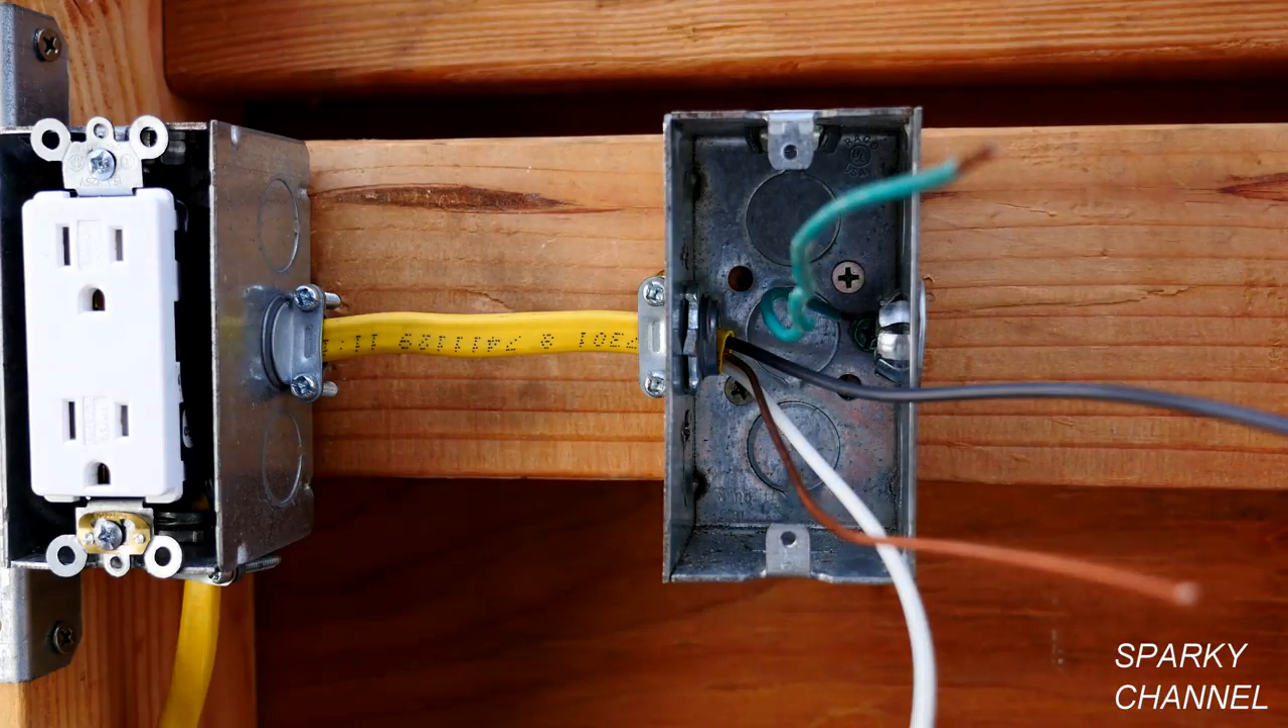I have now added a grounding pigtail to the box.